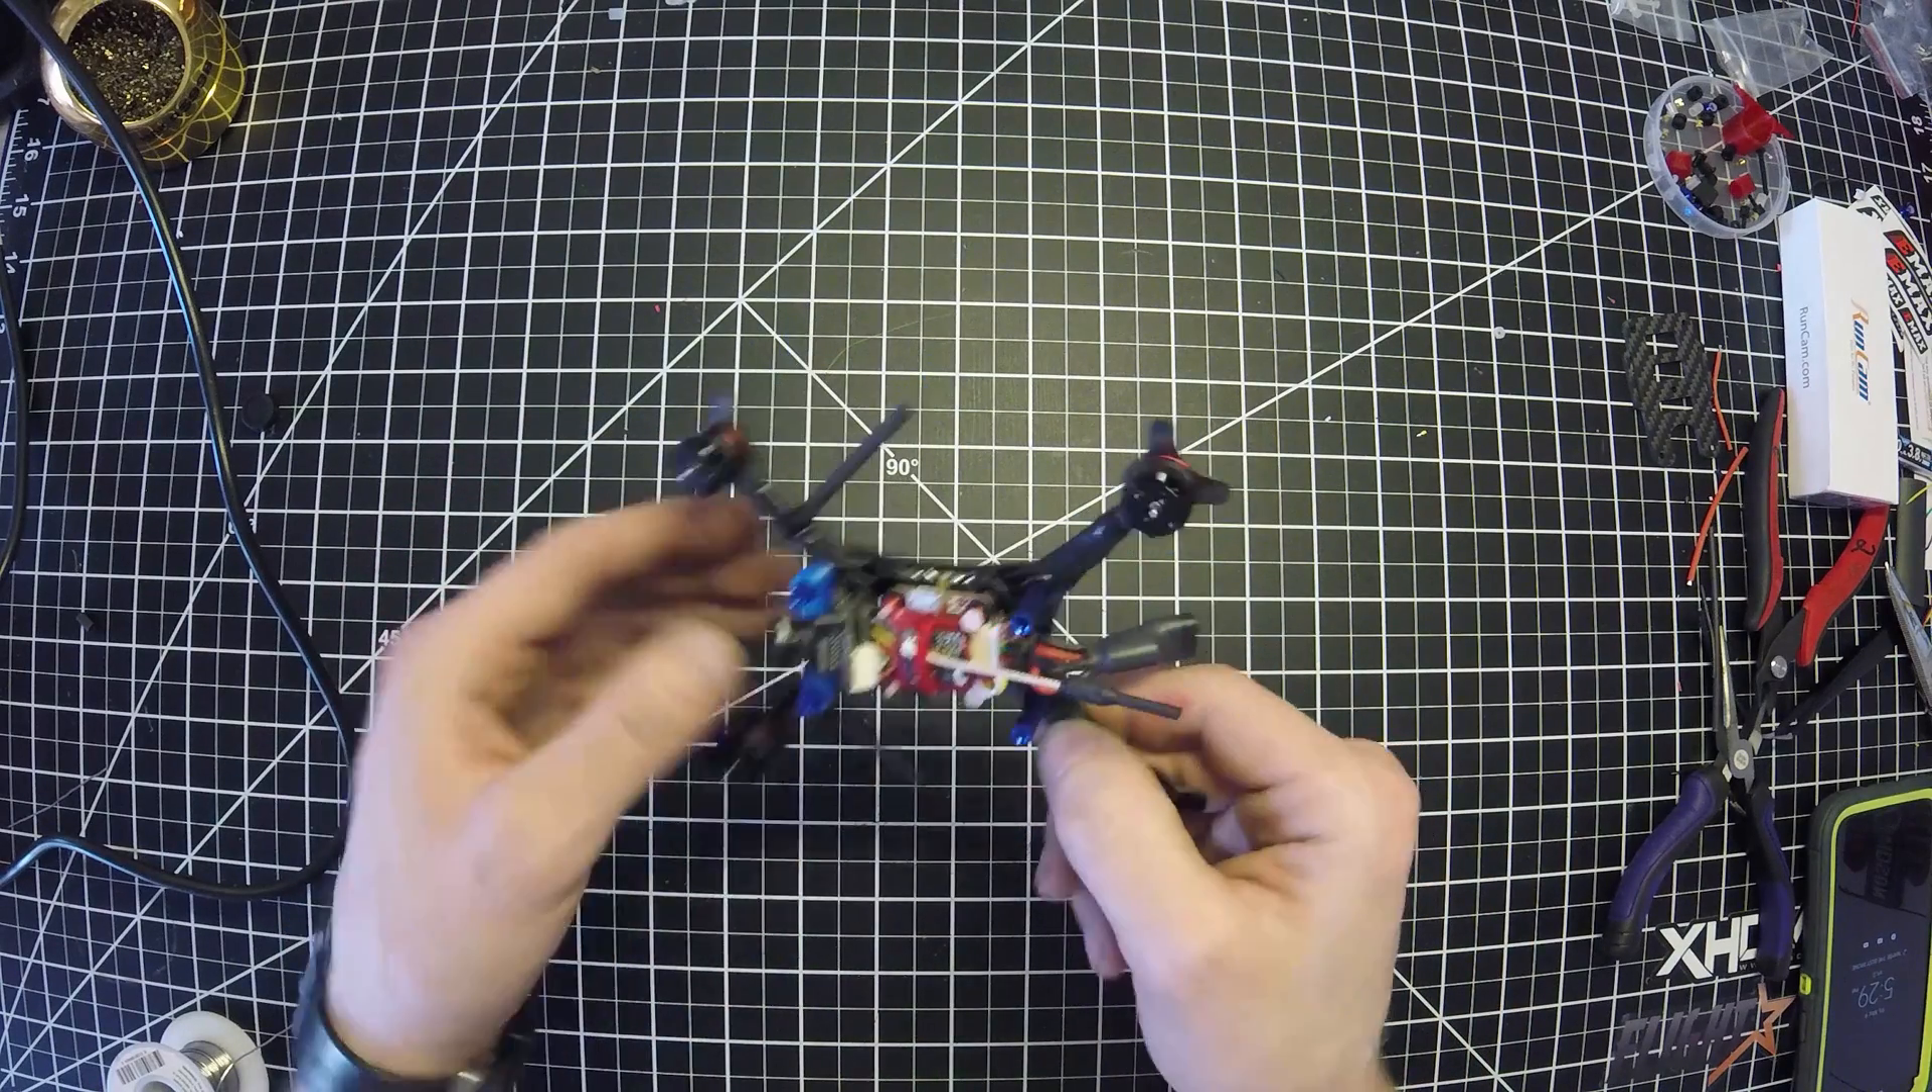All right, this is the finished product without the top plate on.